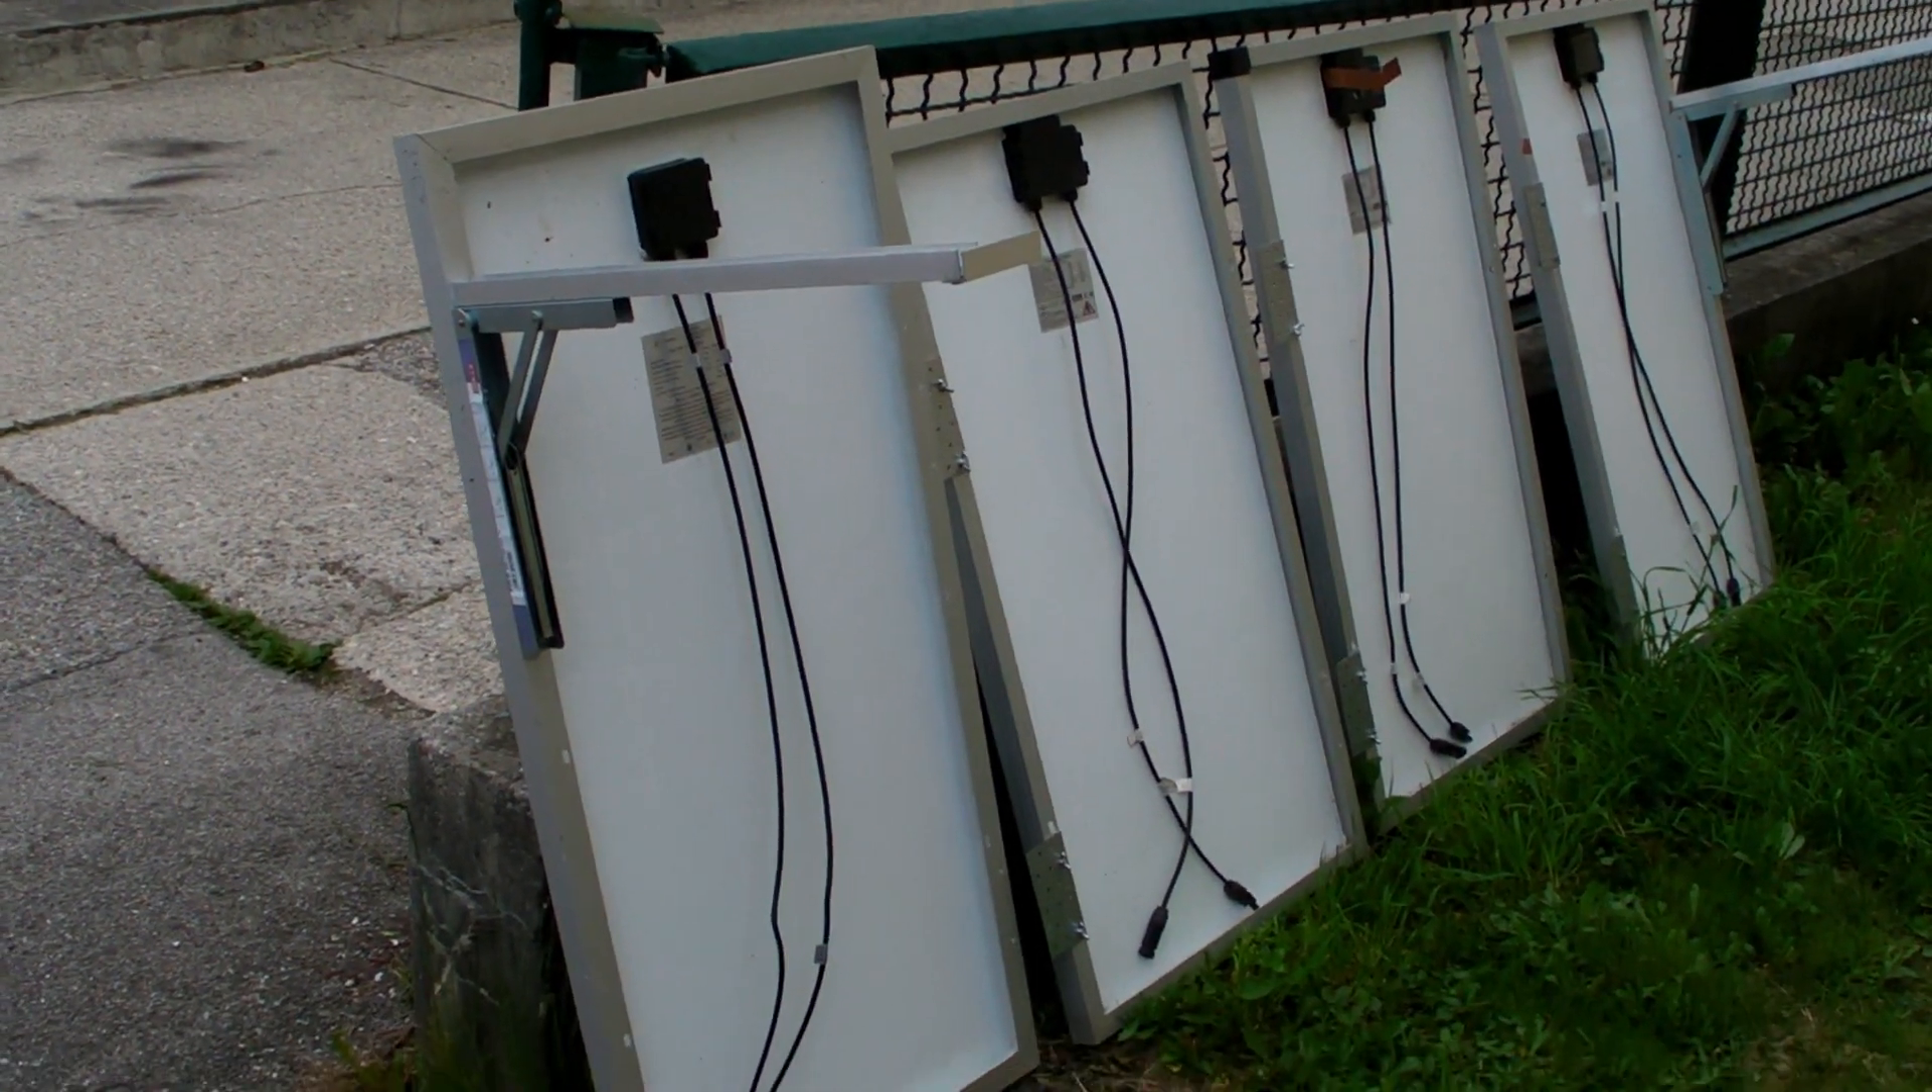Und hier seht ihr das fertige Produkt aber noch nicht montiert.